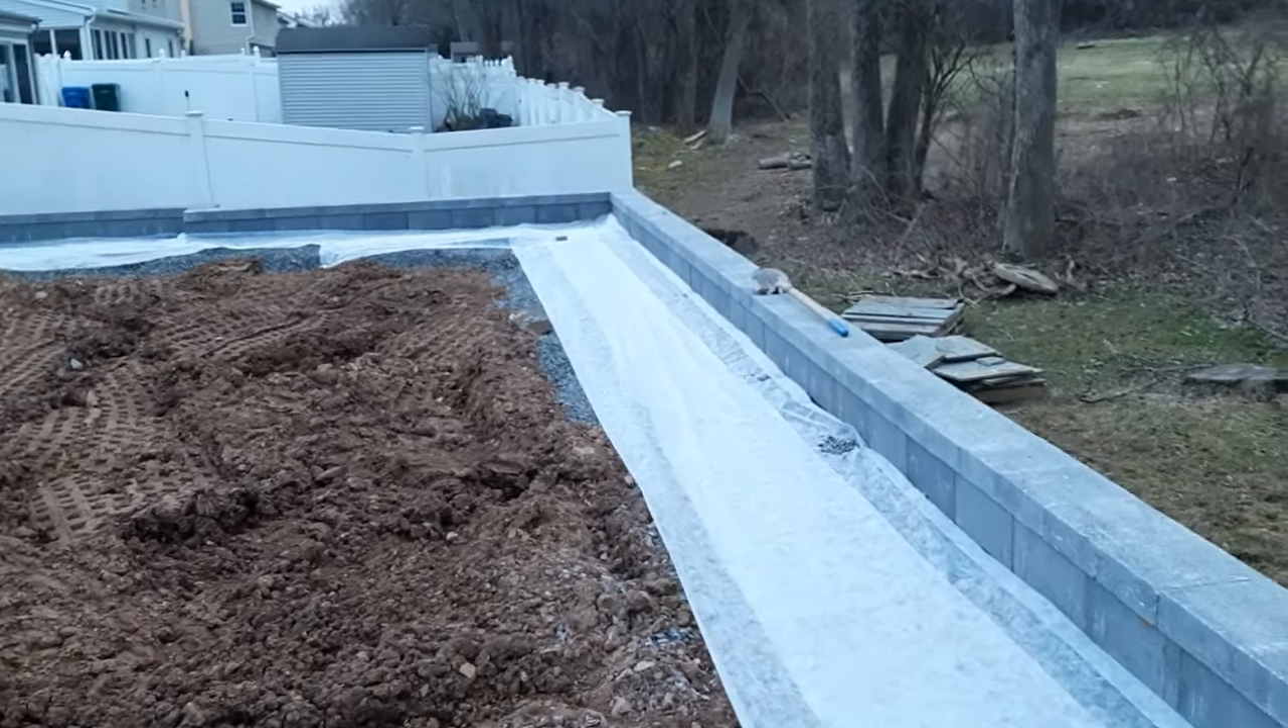We got our filter fabric down.